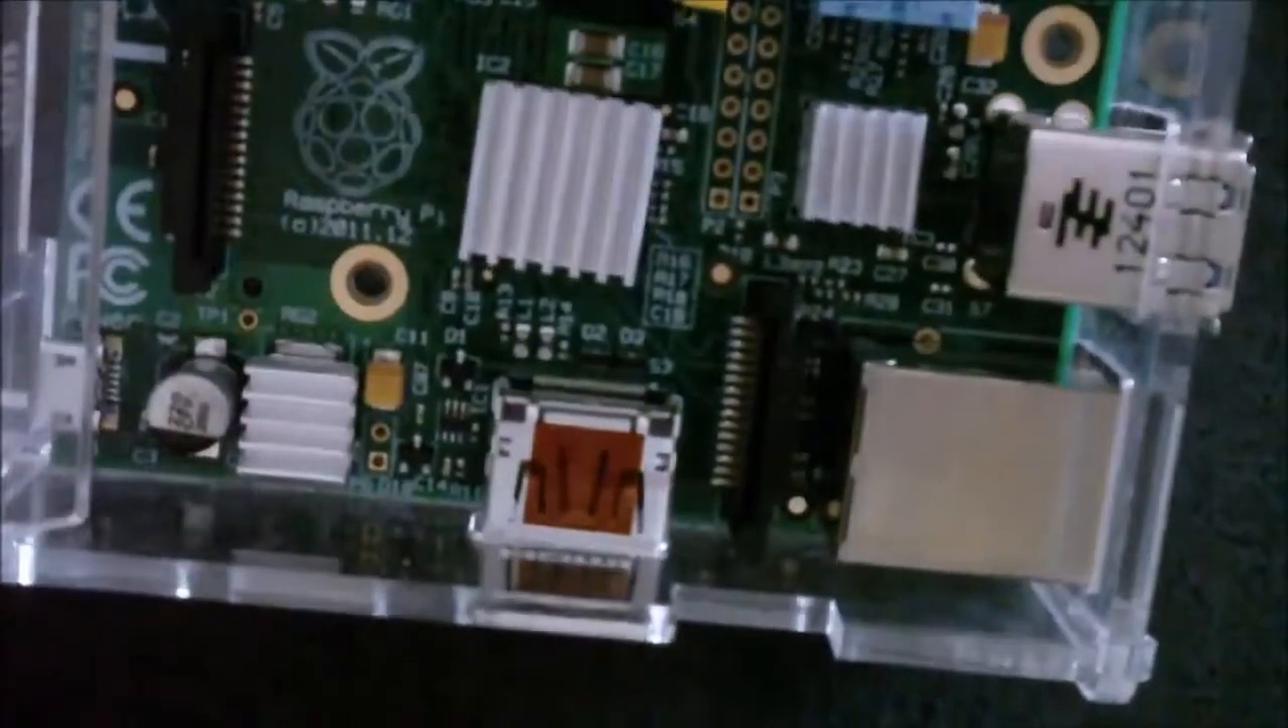Este sería el aspecto que tendría nuestra Raspberry con sus disipadores ya colocados.